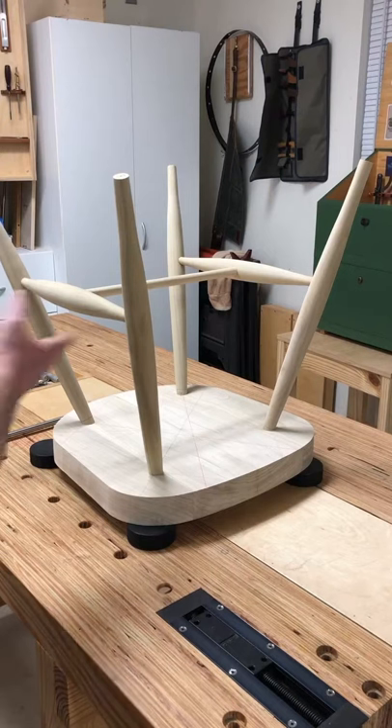Okay, we got the center stretcher in, so everything looks great.